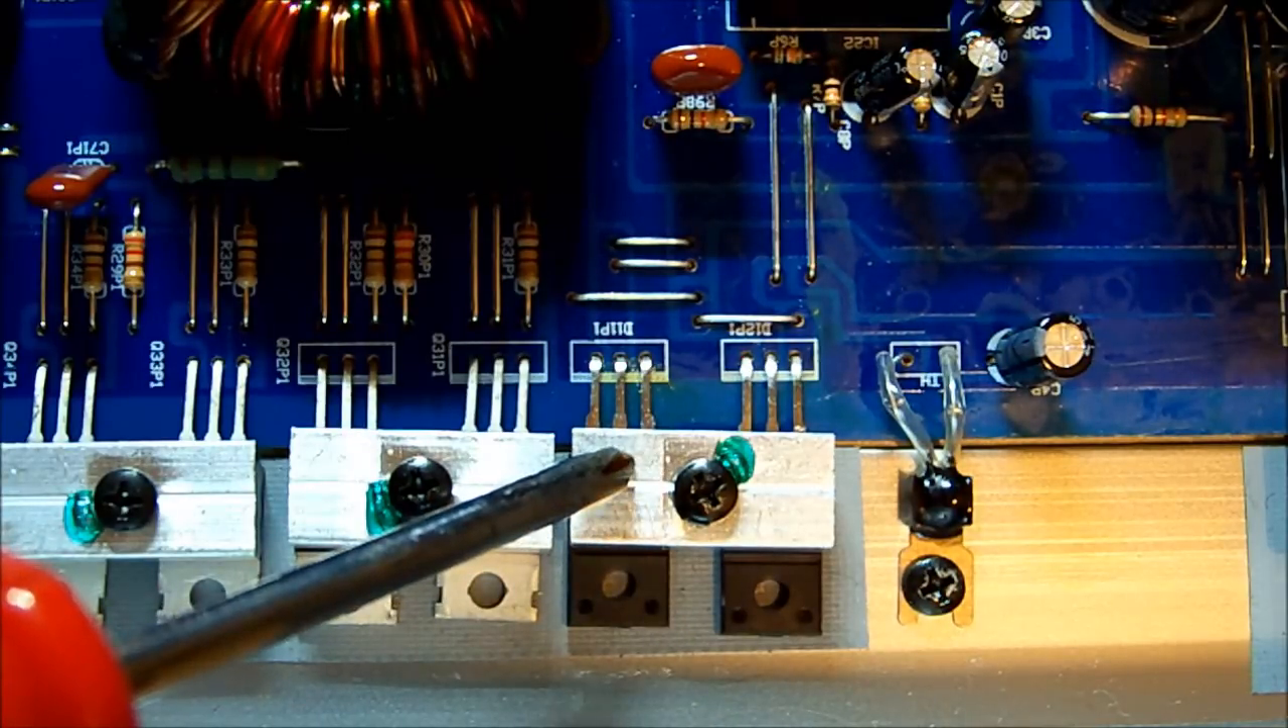I haven't taken the heat sink off yet.